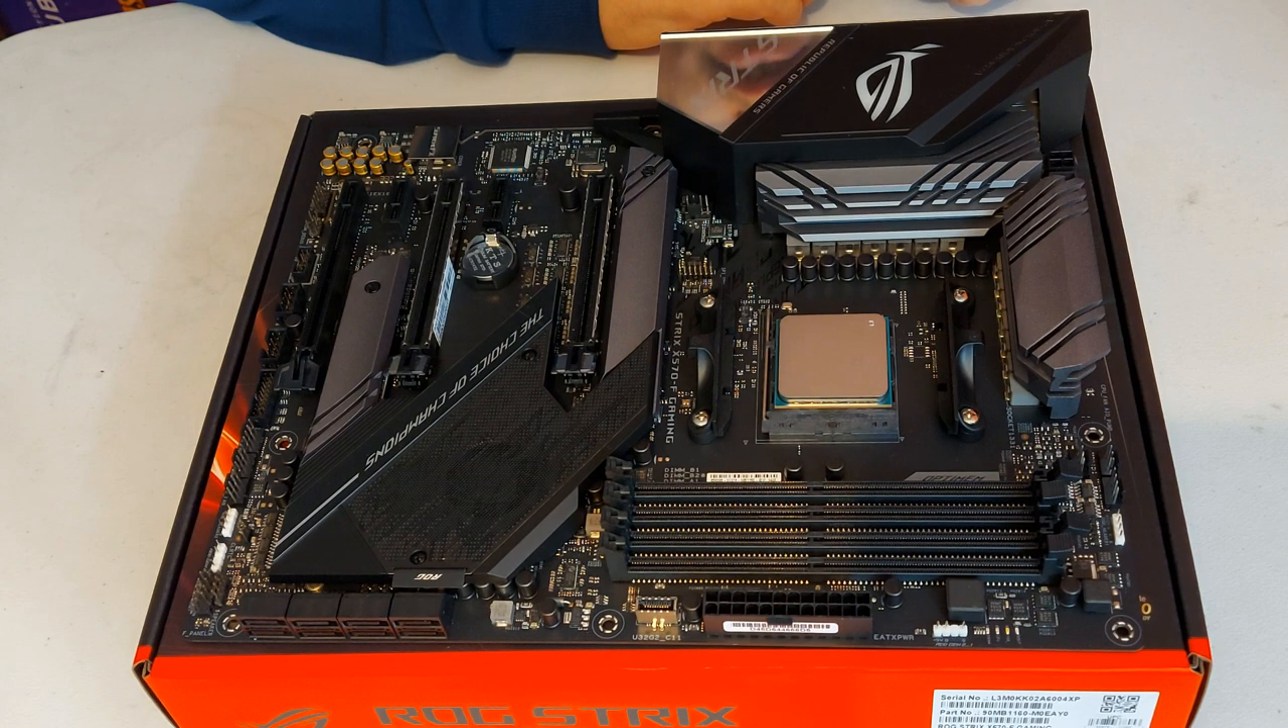And that is it. CPU is in and you're just going to get your cooler on, which will mount the, these brackets on the side here, either side of your CPU.